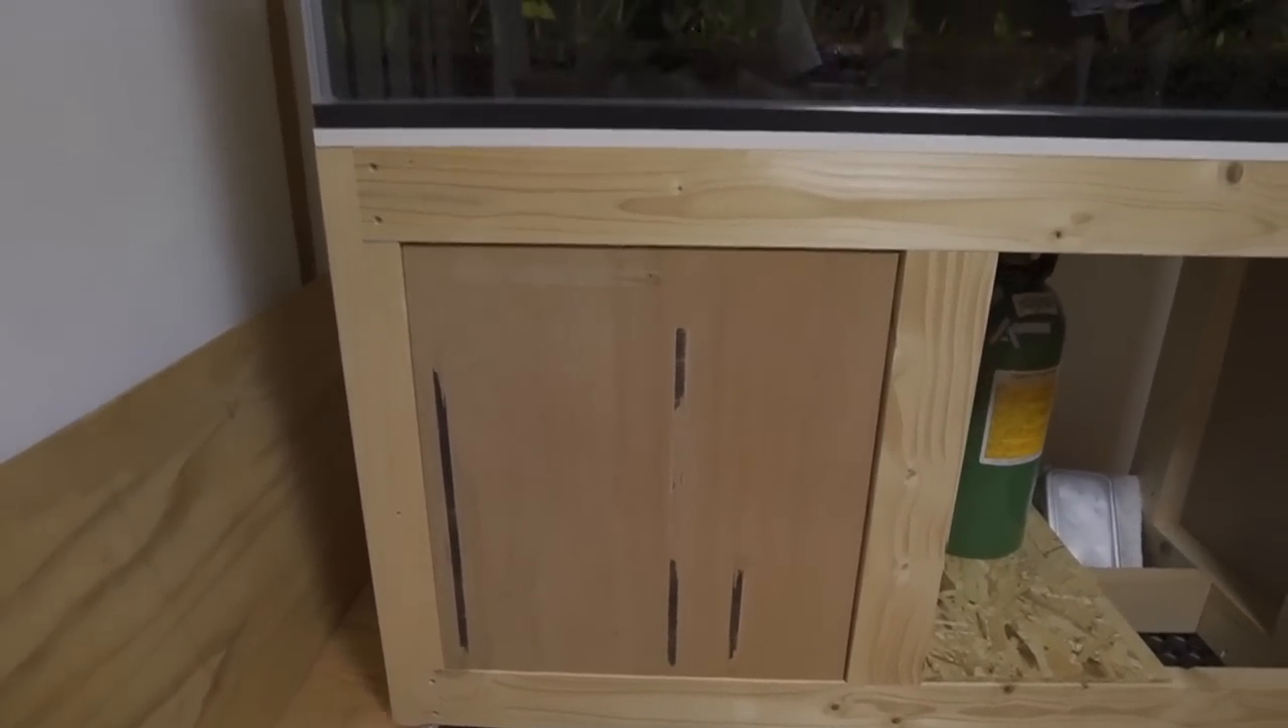So off camera I just put this door together. You can see how nicely it fits in there.